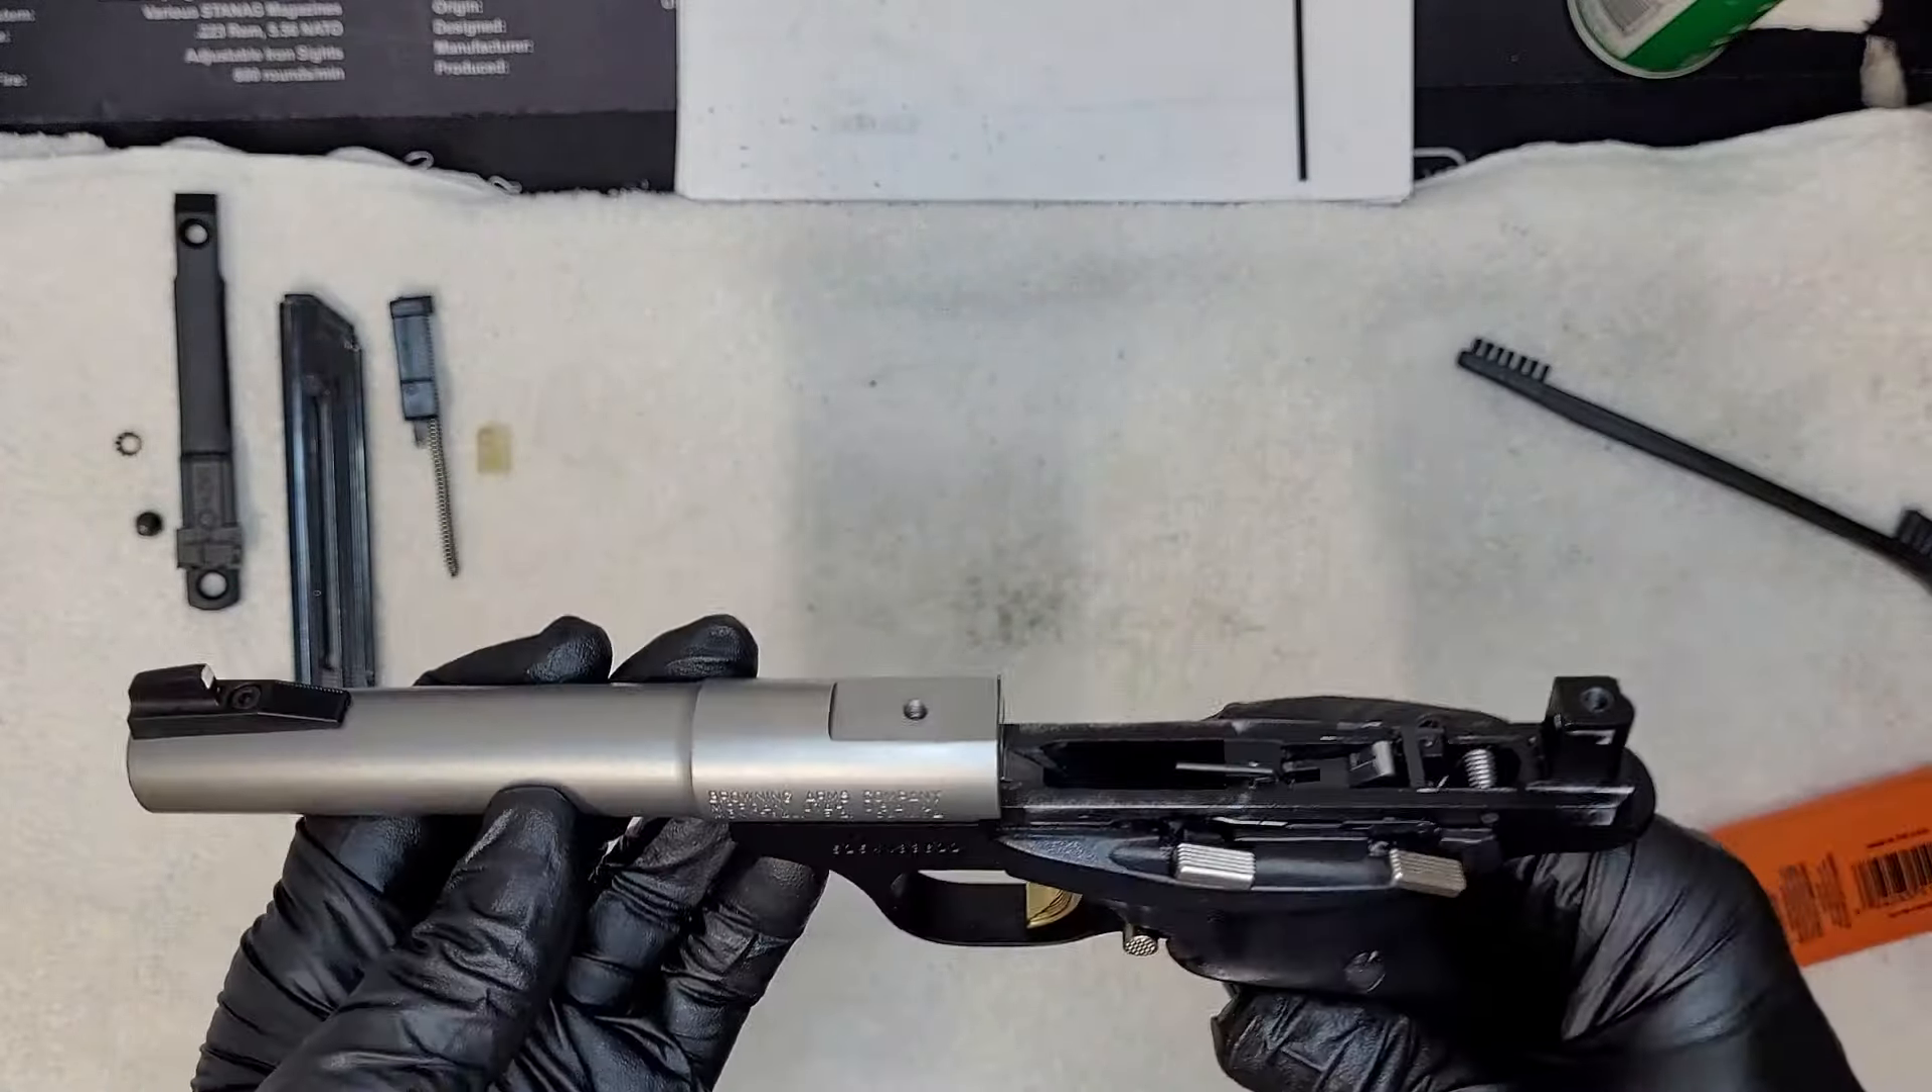Your barrel is attached.